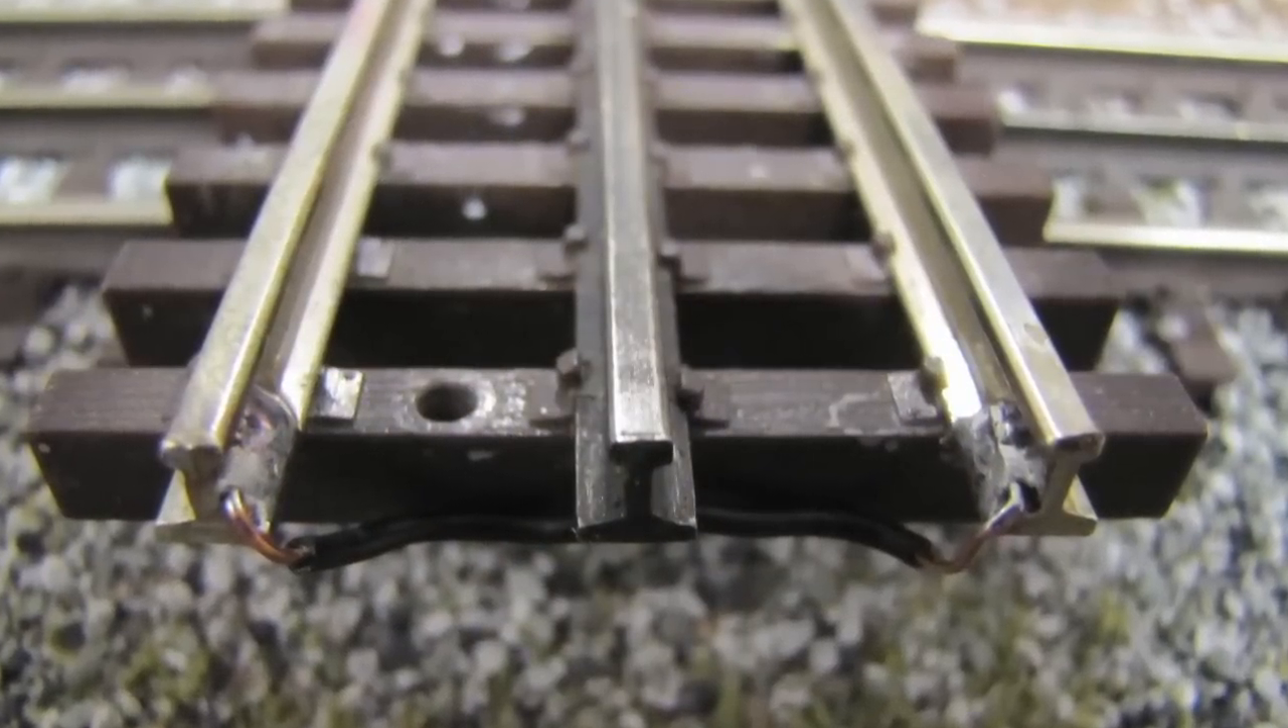So if you look on the ends of all my whisker tracks, I've got a wire soldered that bridges the two outer rails.